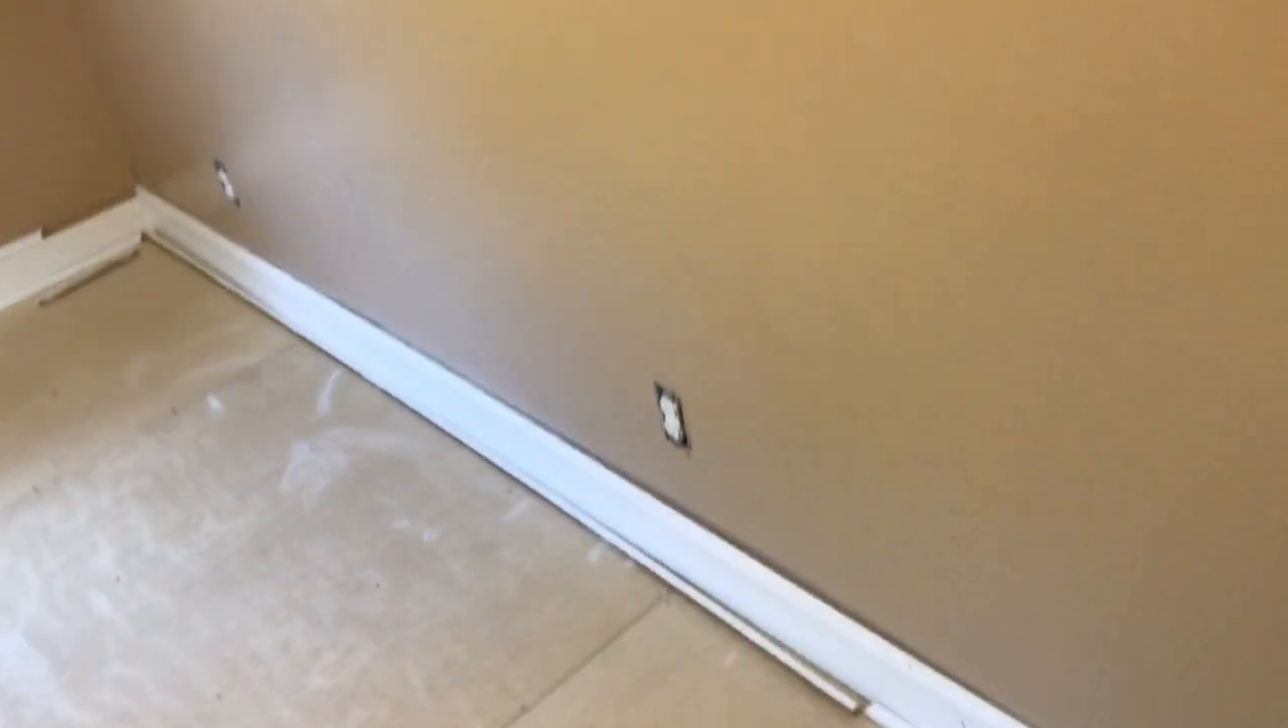I've got to put the cover plates back on to see if I can get them damn things to stick.